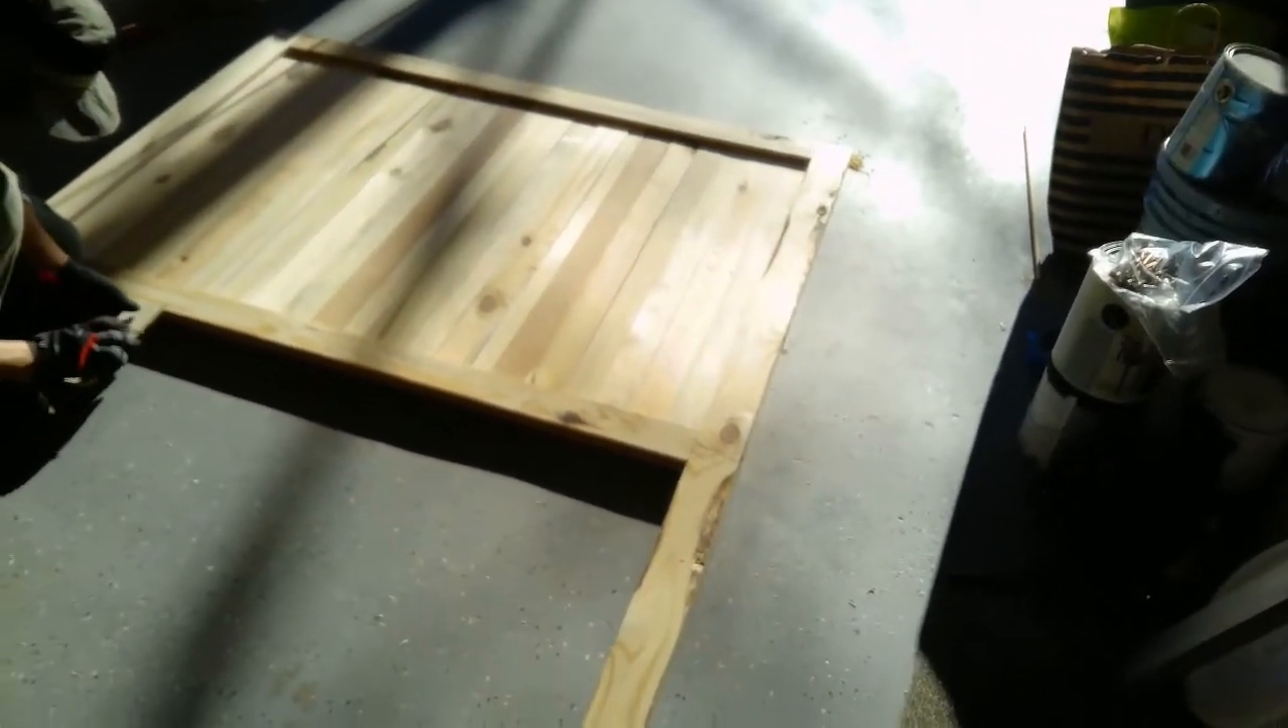Ya tenemos la mitad de la puerta ya están las tablas colocadas sobre los listones.